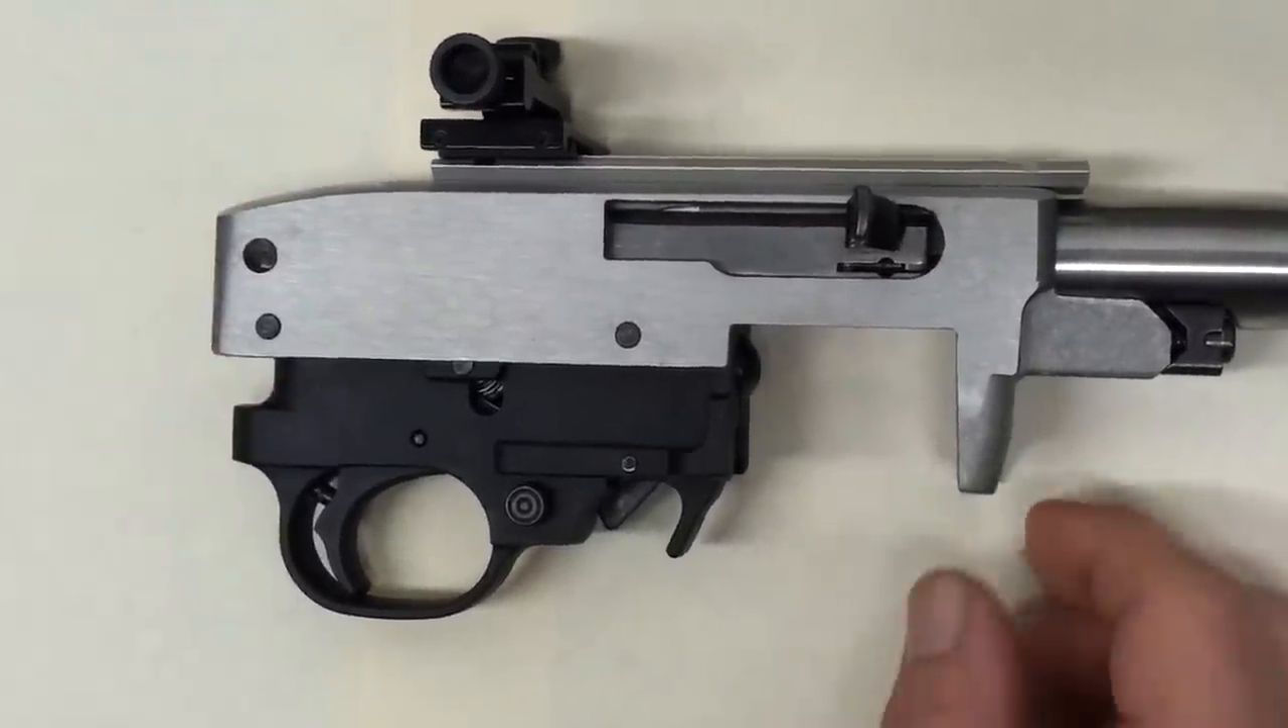Here all we've done is remove the action from the stock.